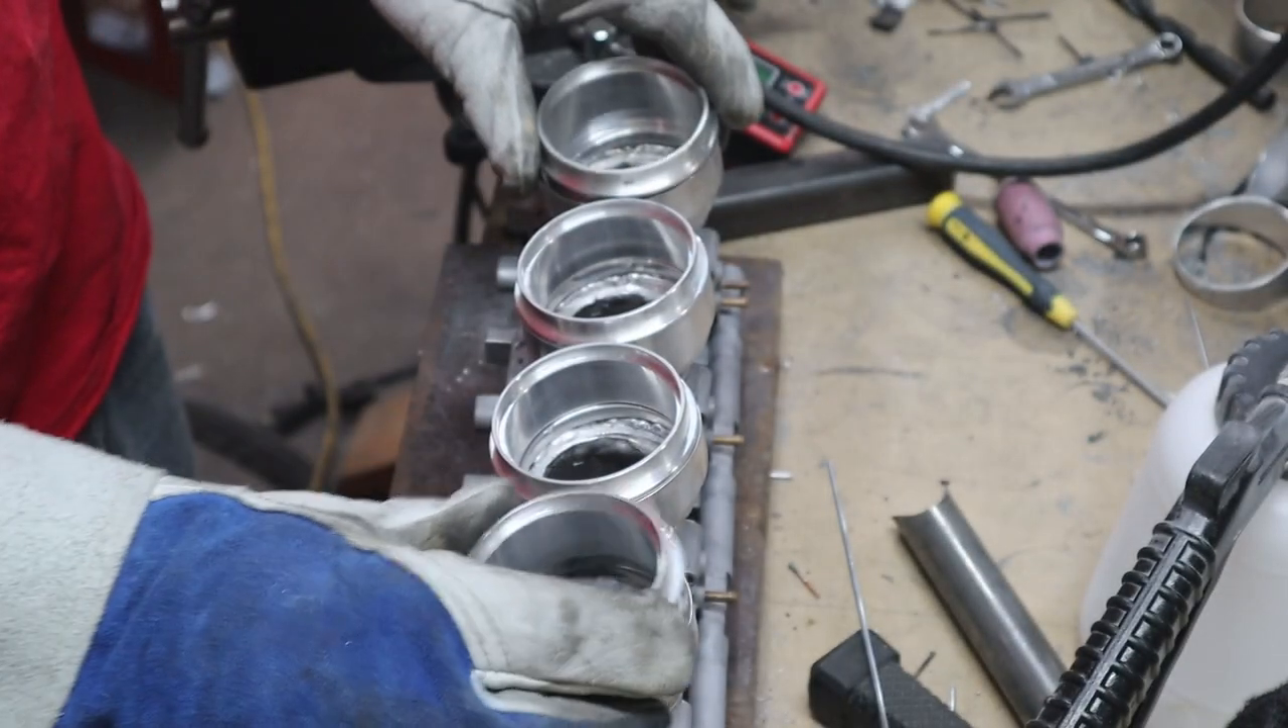Then I've got the top cups just set into place.